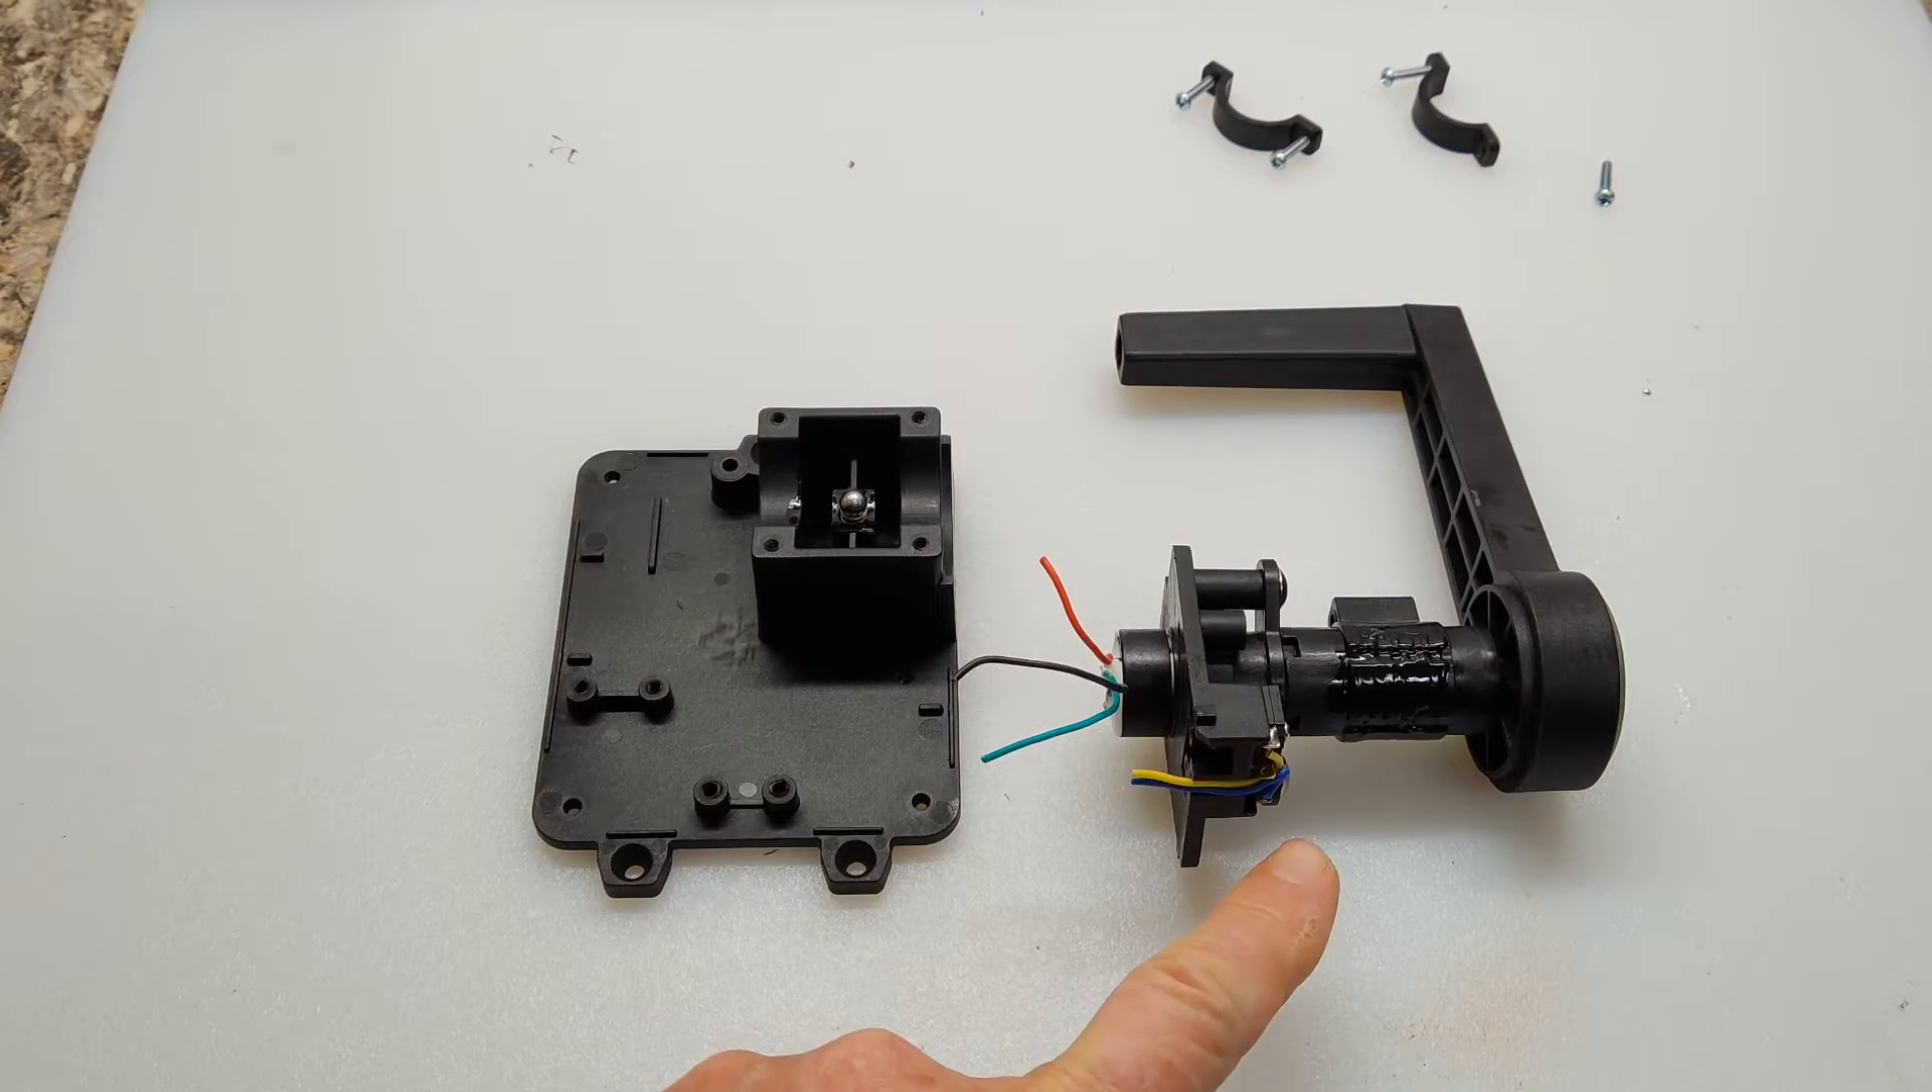Okay, so I've removed these two clamps.